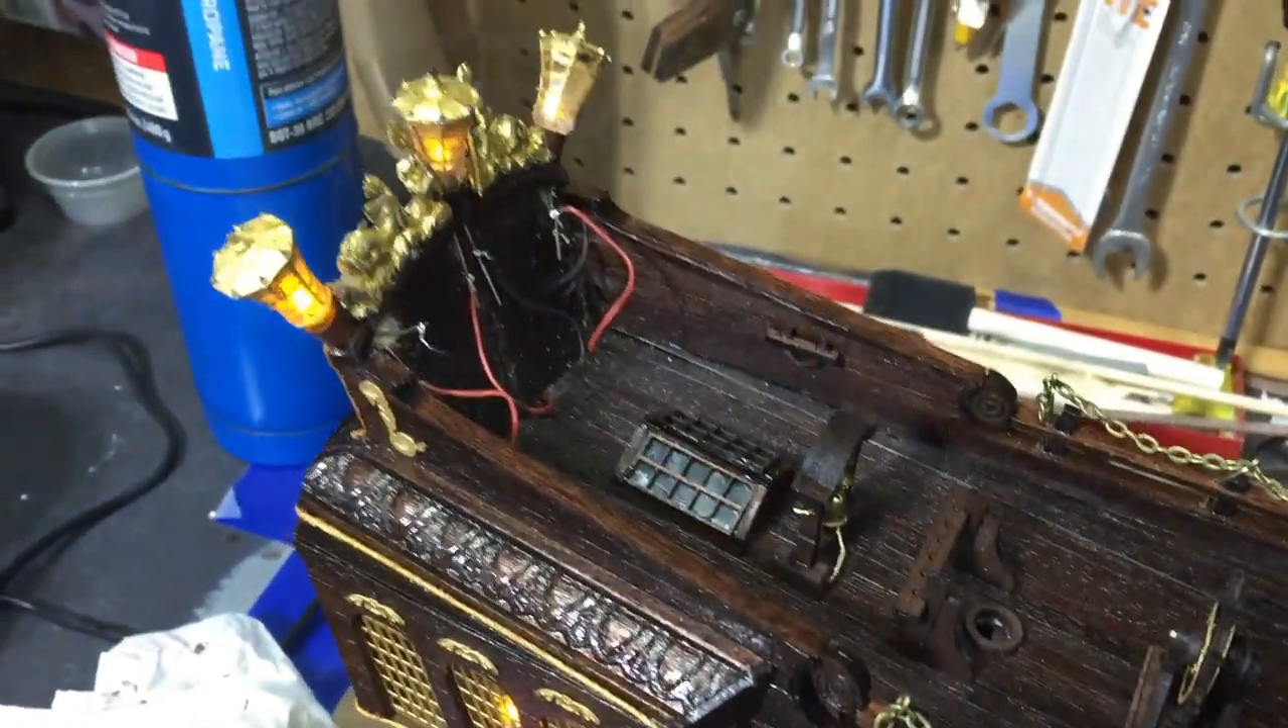And as I've already said I have the lights in place still have to finish the covering for the wiring.